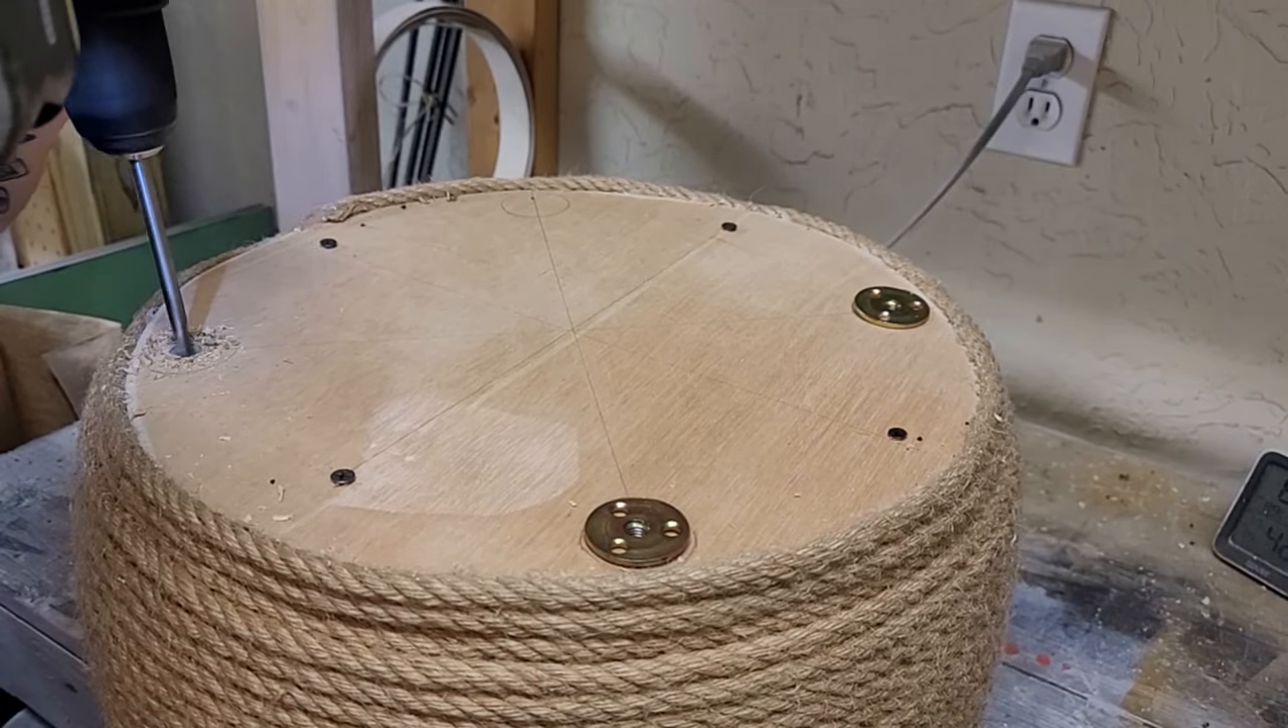I put my leg mounts on the lines that didn't have a screw on it.